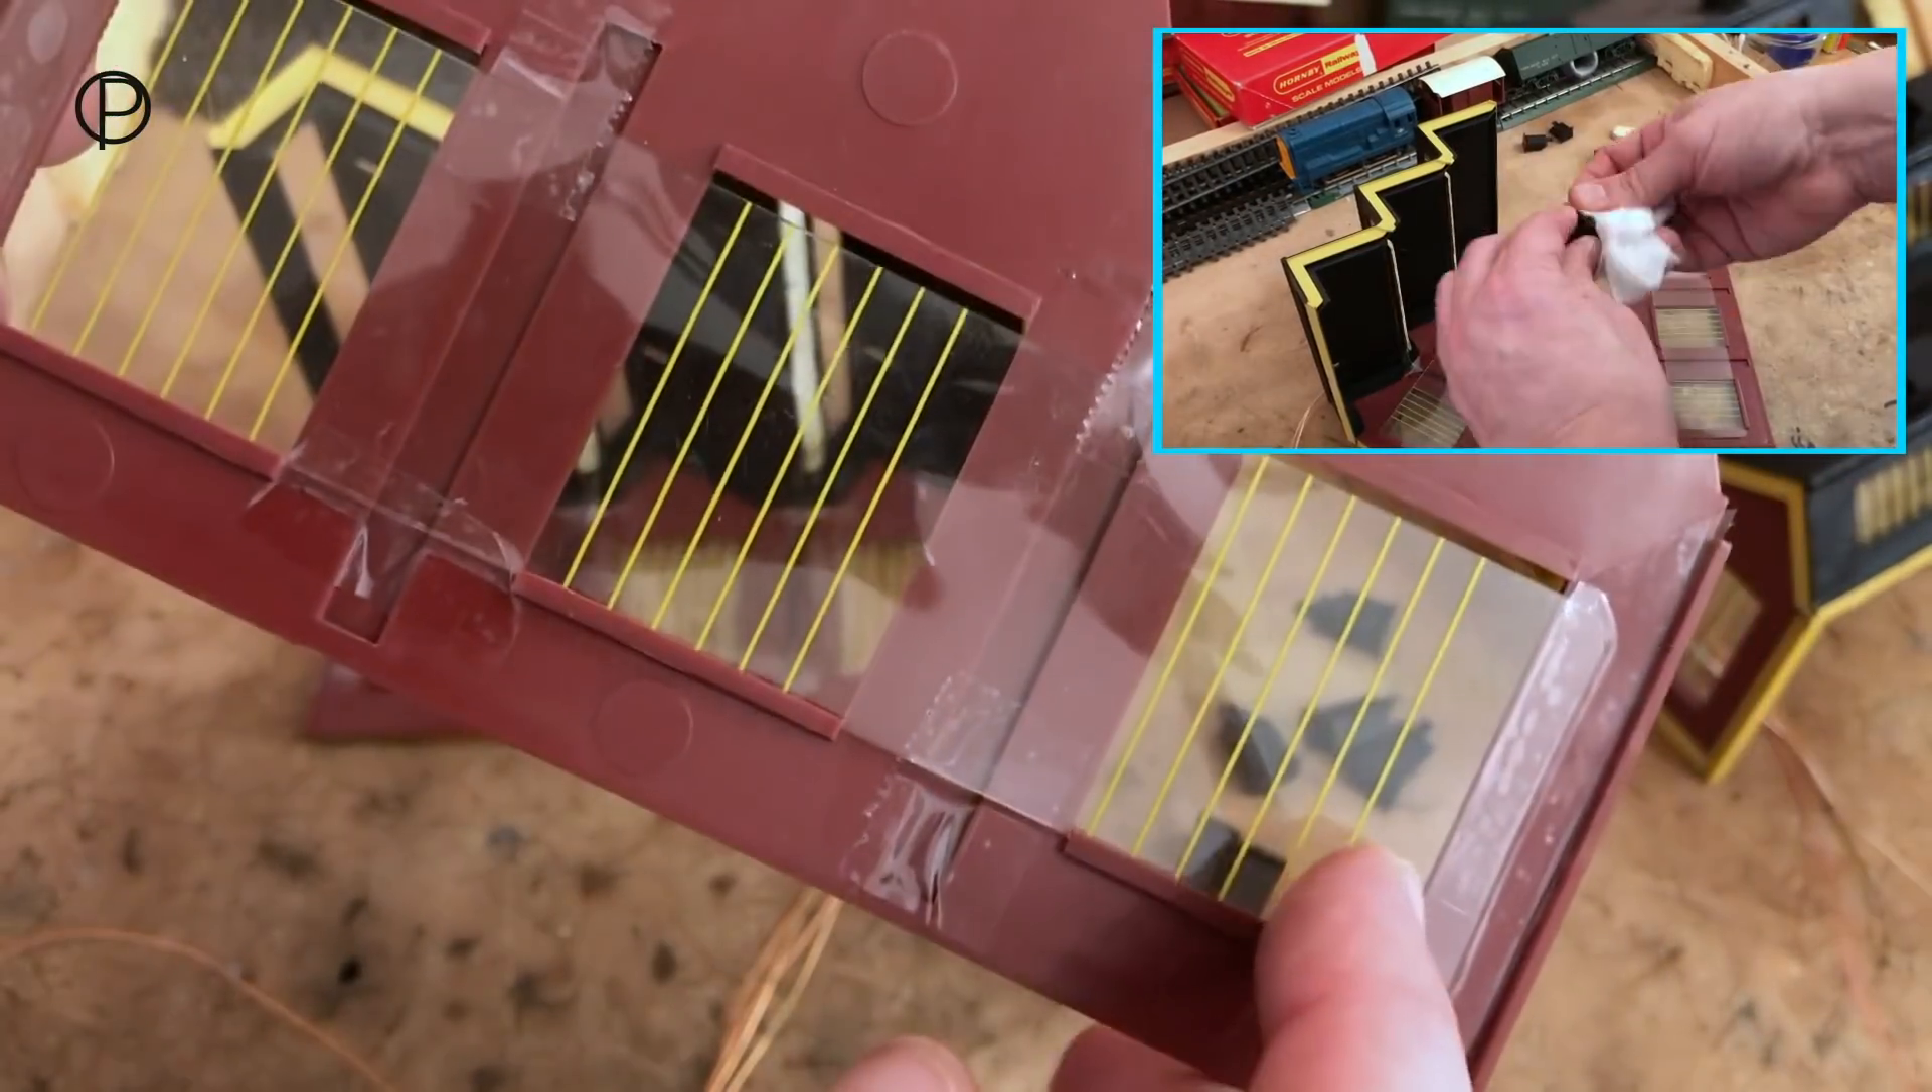So I've reattached the glazing strip as best I can given that it shrunk slightly.